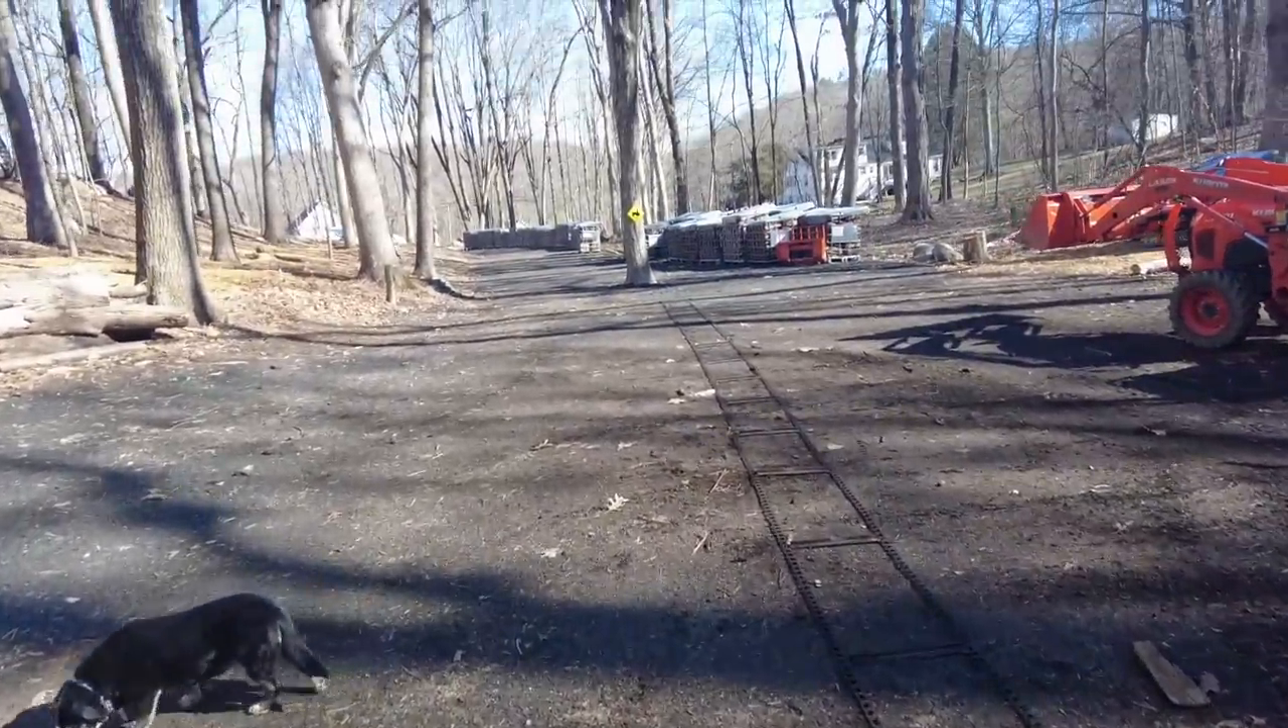Pulled the entire chain out. And we got it laying on the ground.